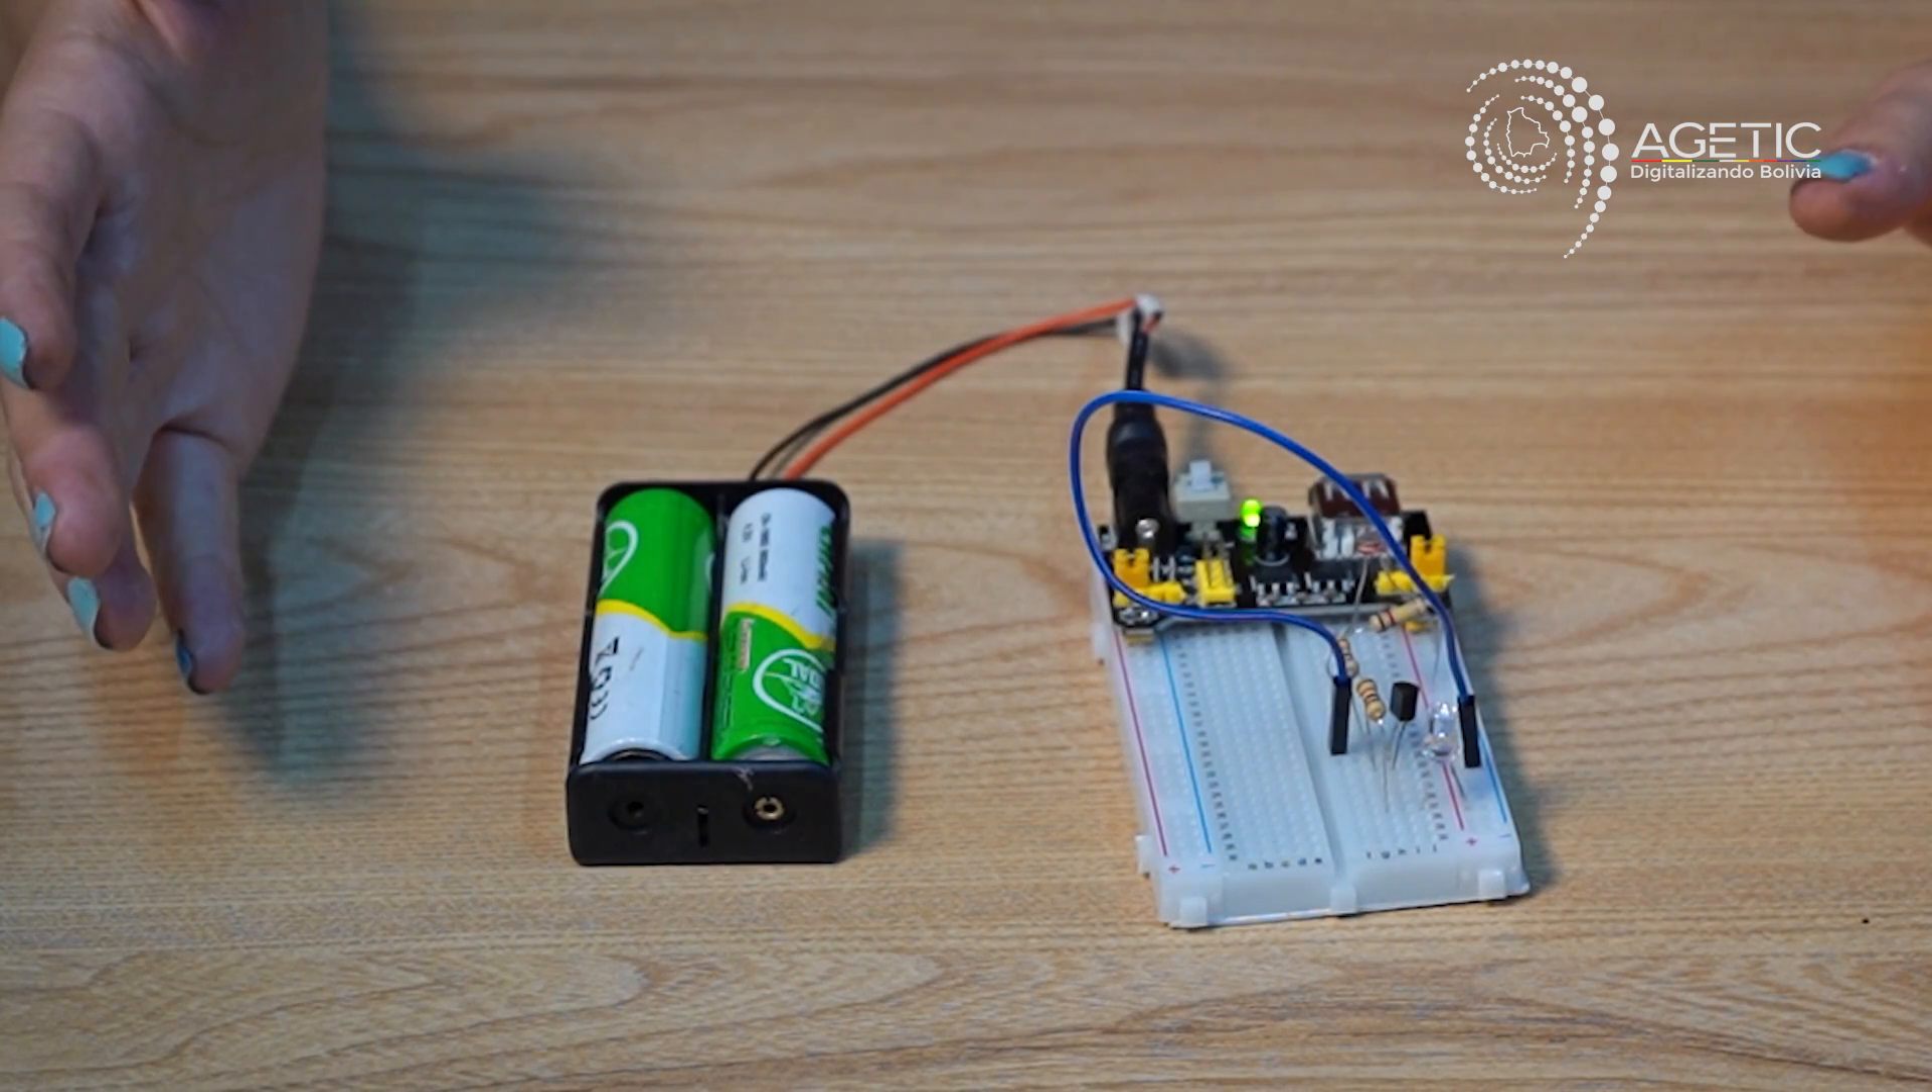Ahora que ya tenemos todo conectado en nuestro protoboard pueden ver que la fuente la he conectado a unas baterías.